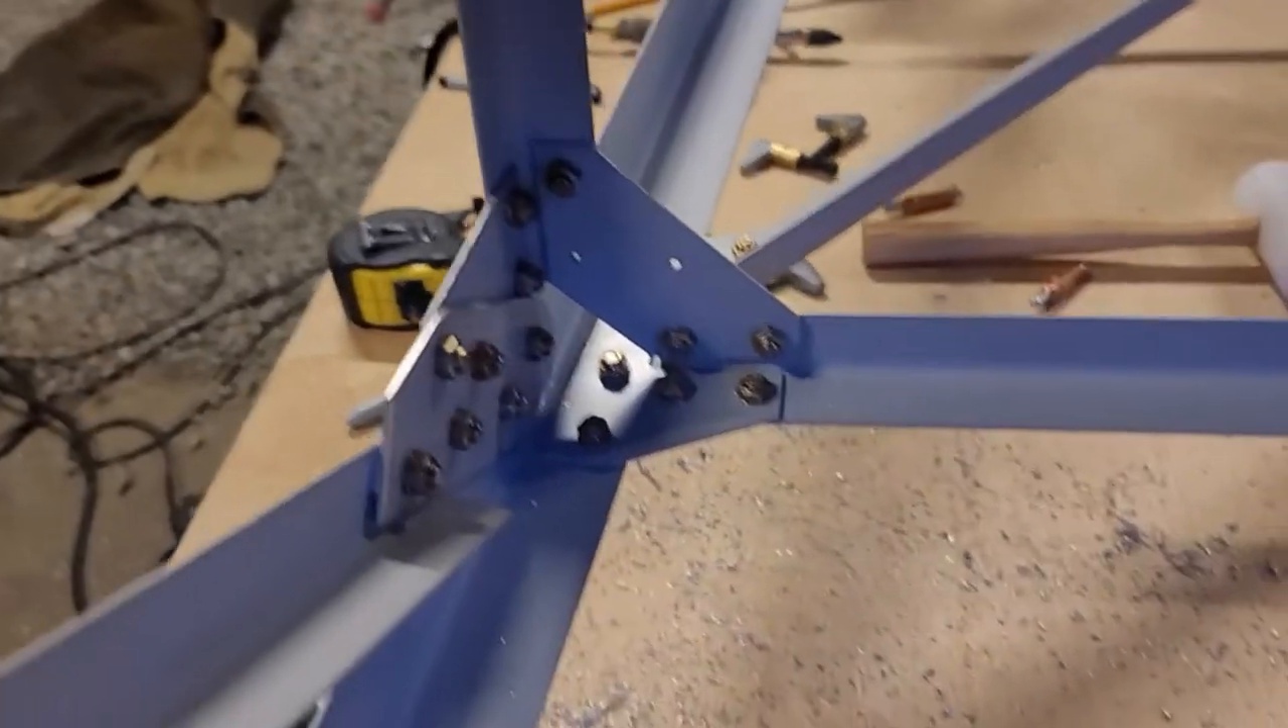Uh all the bolting is done man there's a lot of bolts on these uh on this section.